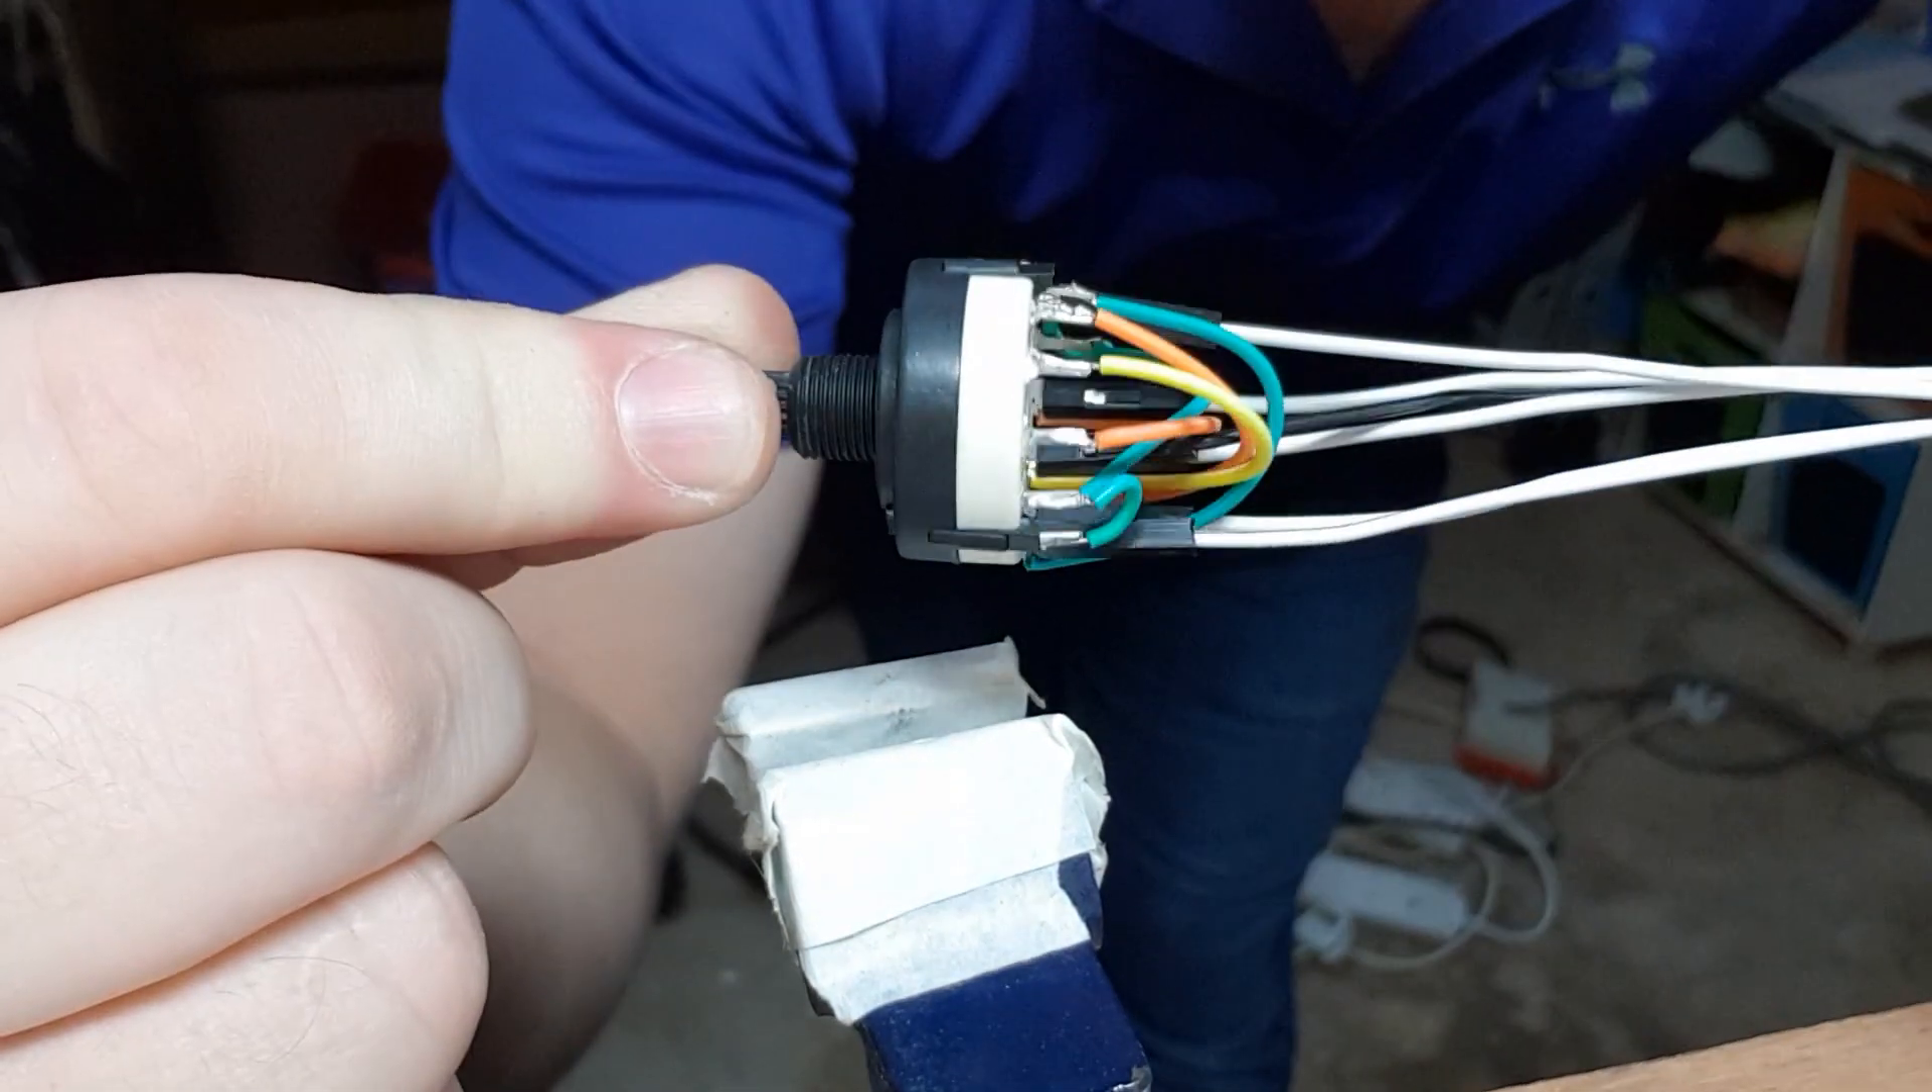That is the rotary switch all wired up.